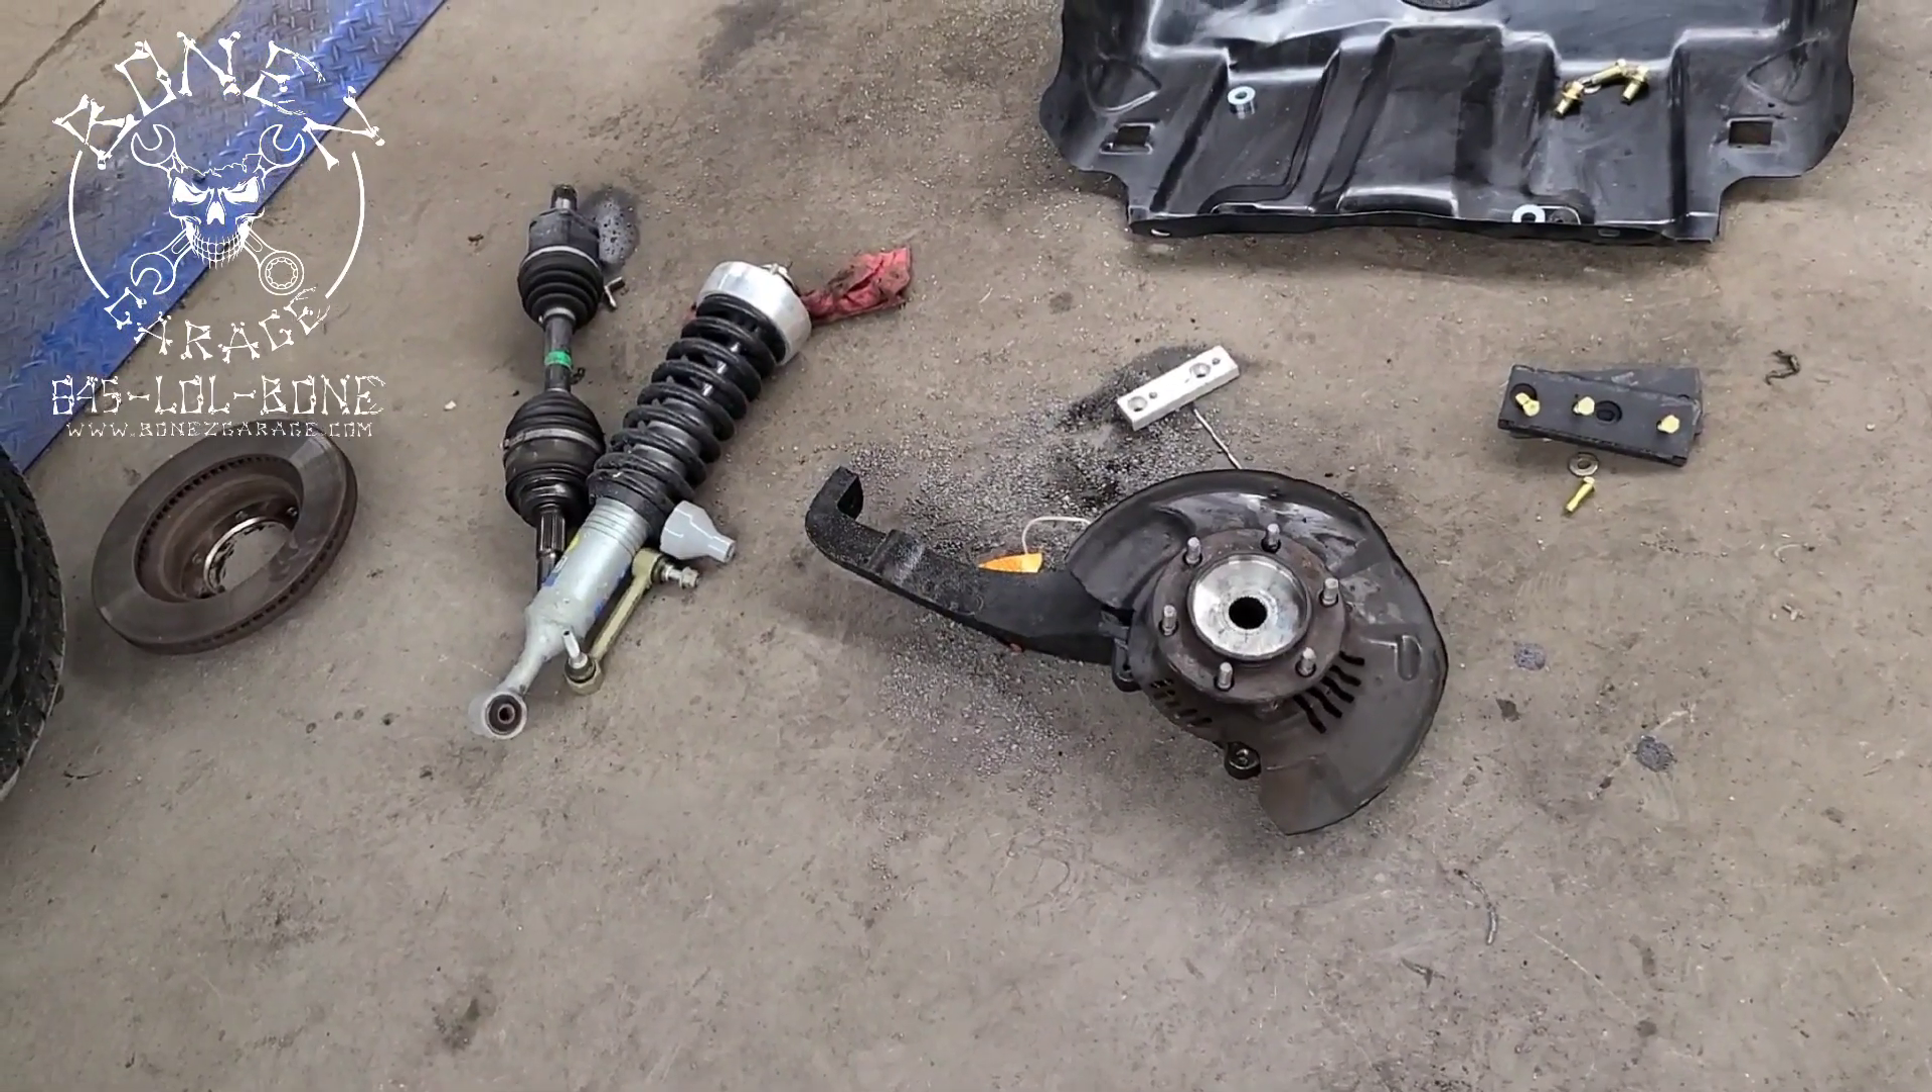We have the steering knuckle all set up and ready to go in. We have the backing plate on, we have the hub all in place. Everything's been properly torqued down to the right torque spec.